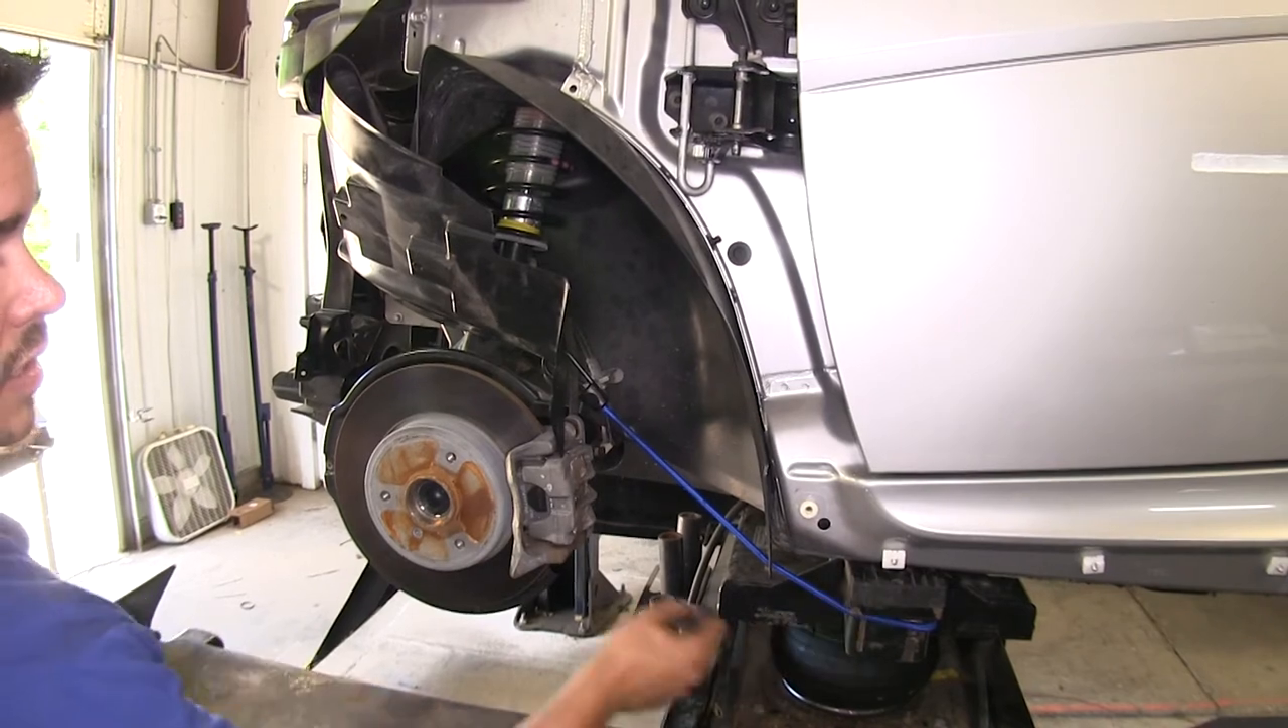I just put a bungee here and then underneath the car to keep my liner pulled back.